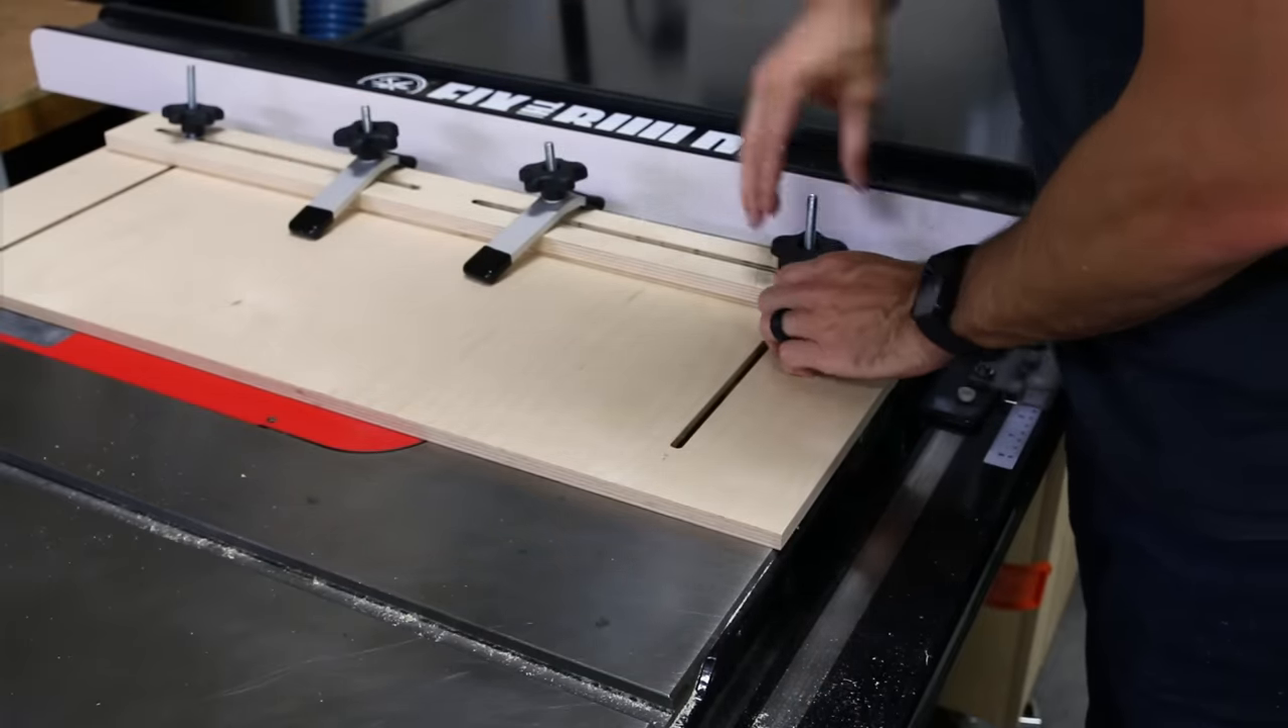The bolts are a little long for the adjustment knobs I'm going to cut those to size later but you want to leave the hold down bolts as long as you can to help clamp thick workpieces.